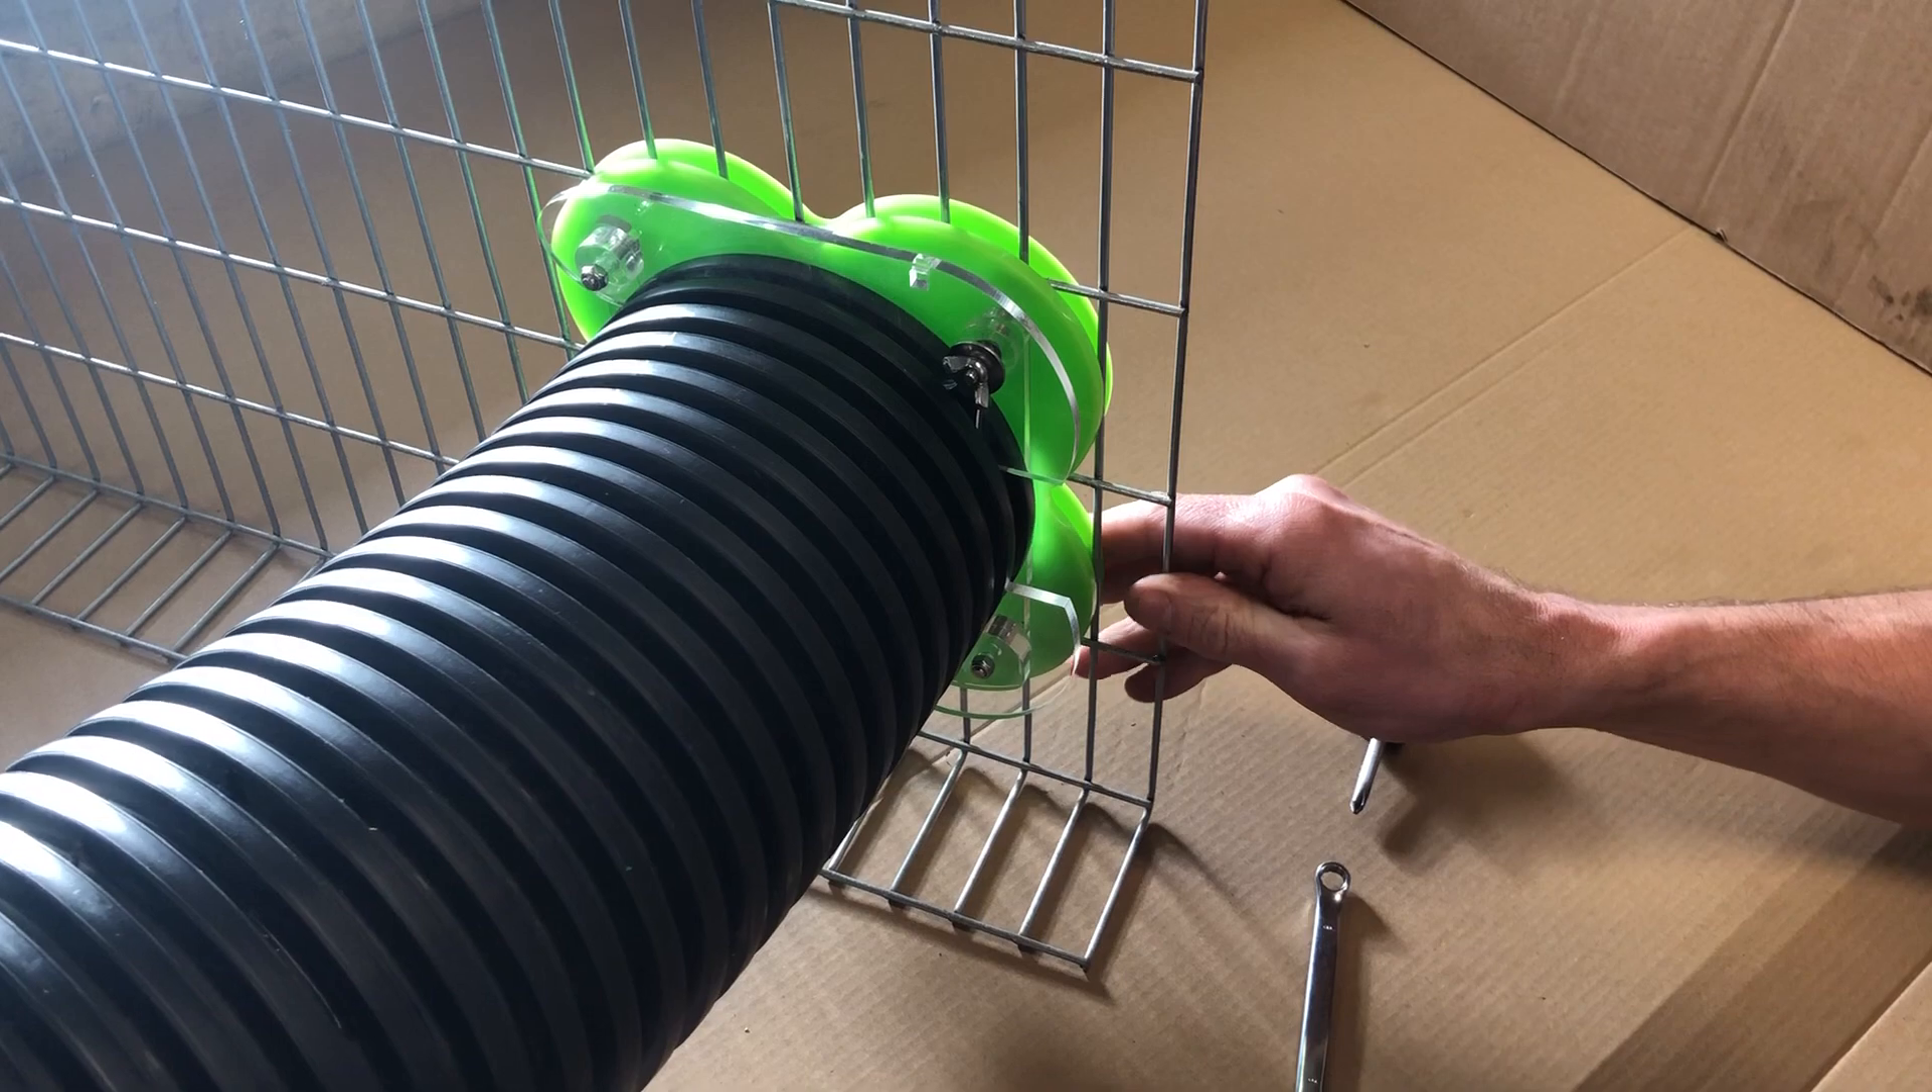That's now the pipe attached to the door.